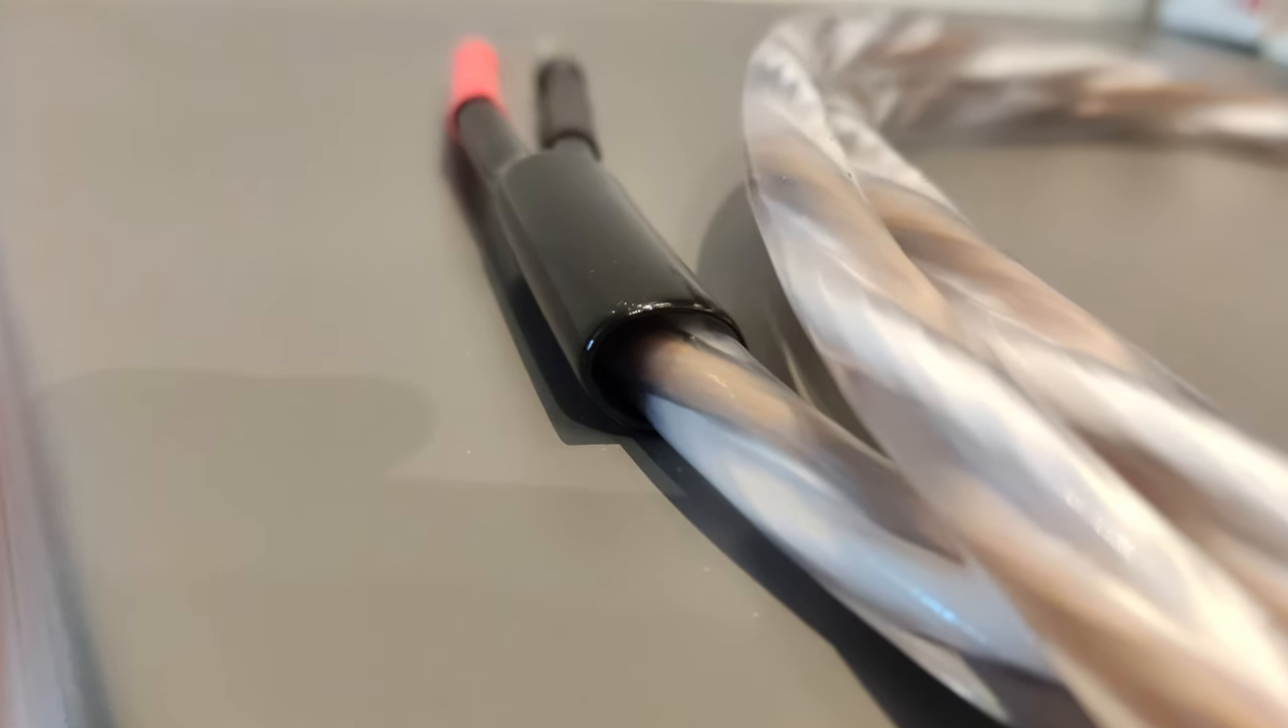The only visual complaint that I have is the connector splitting jacket. It looks quite loose and is too thick for this specific cable thickness.